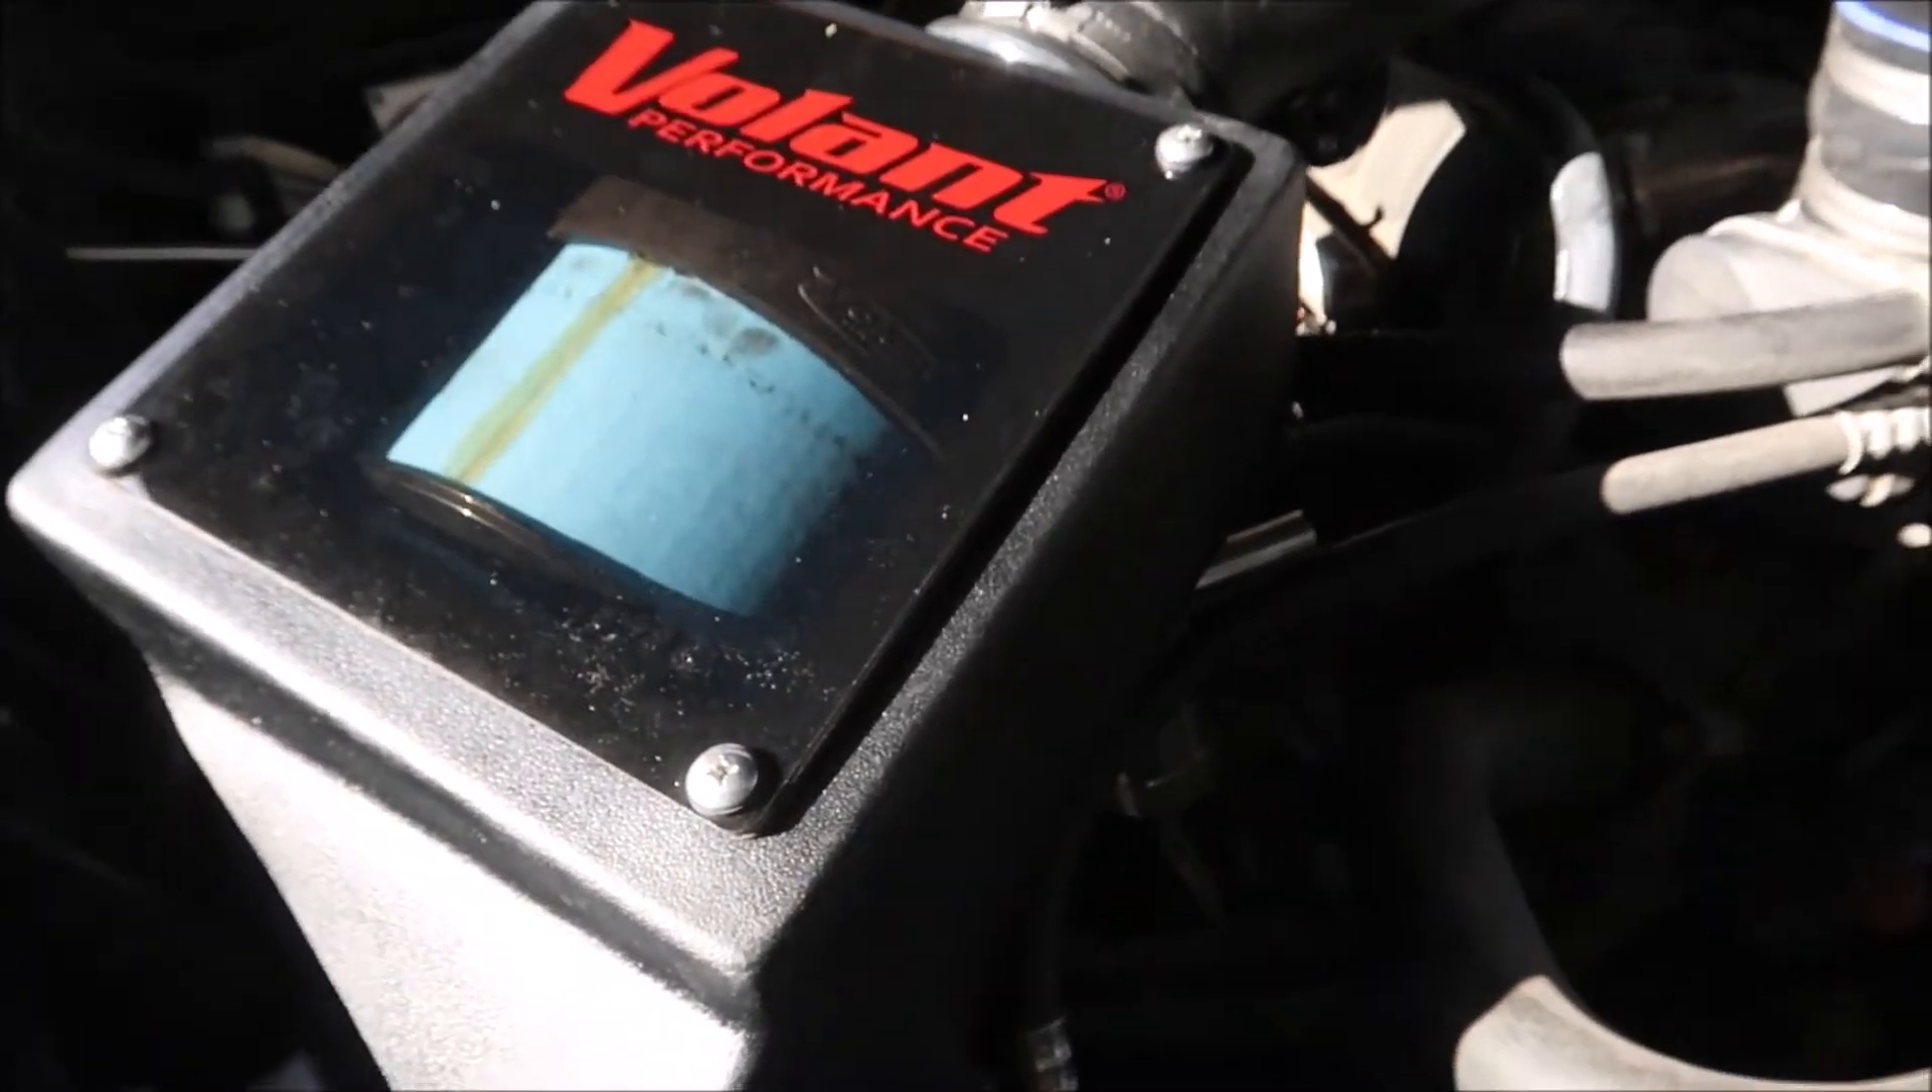But the glass is on.